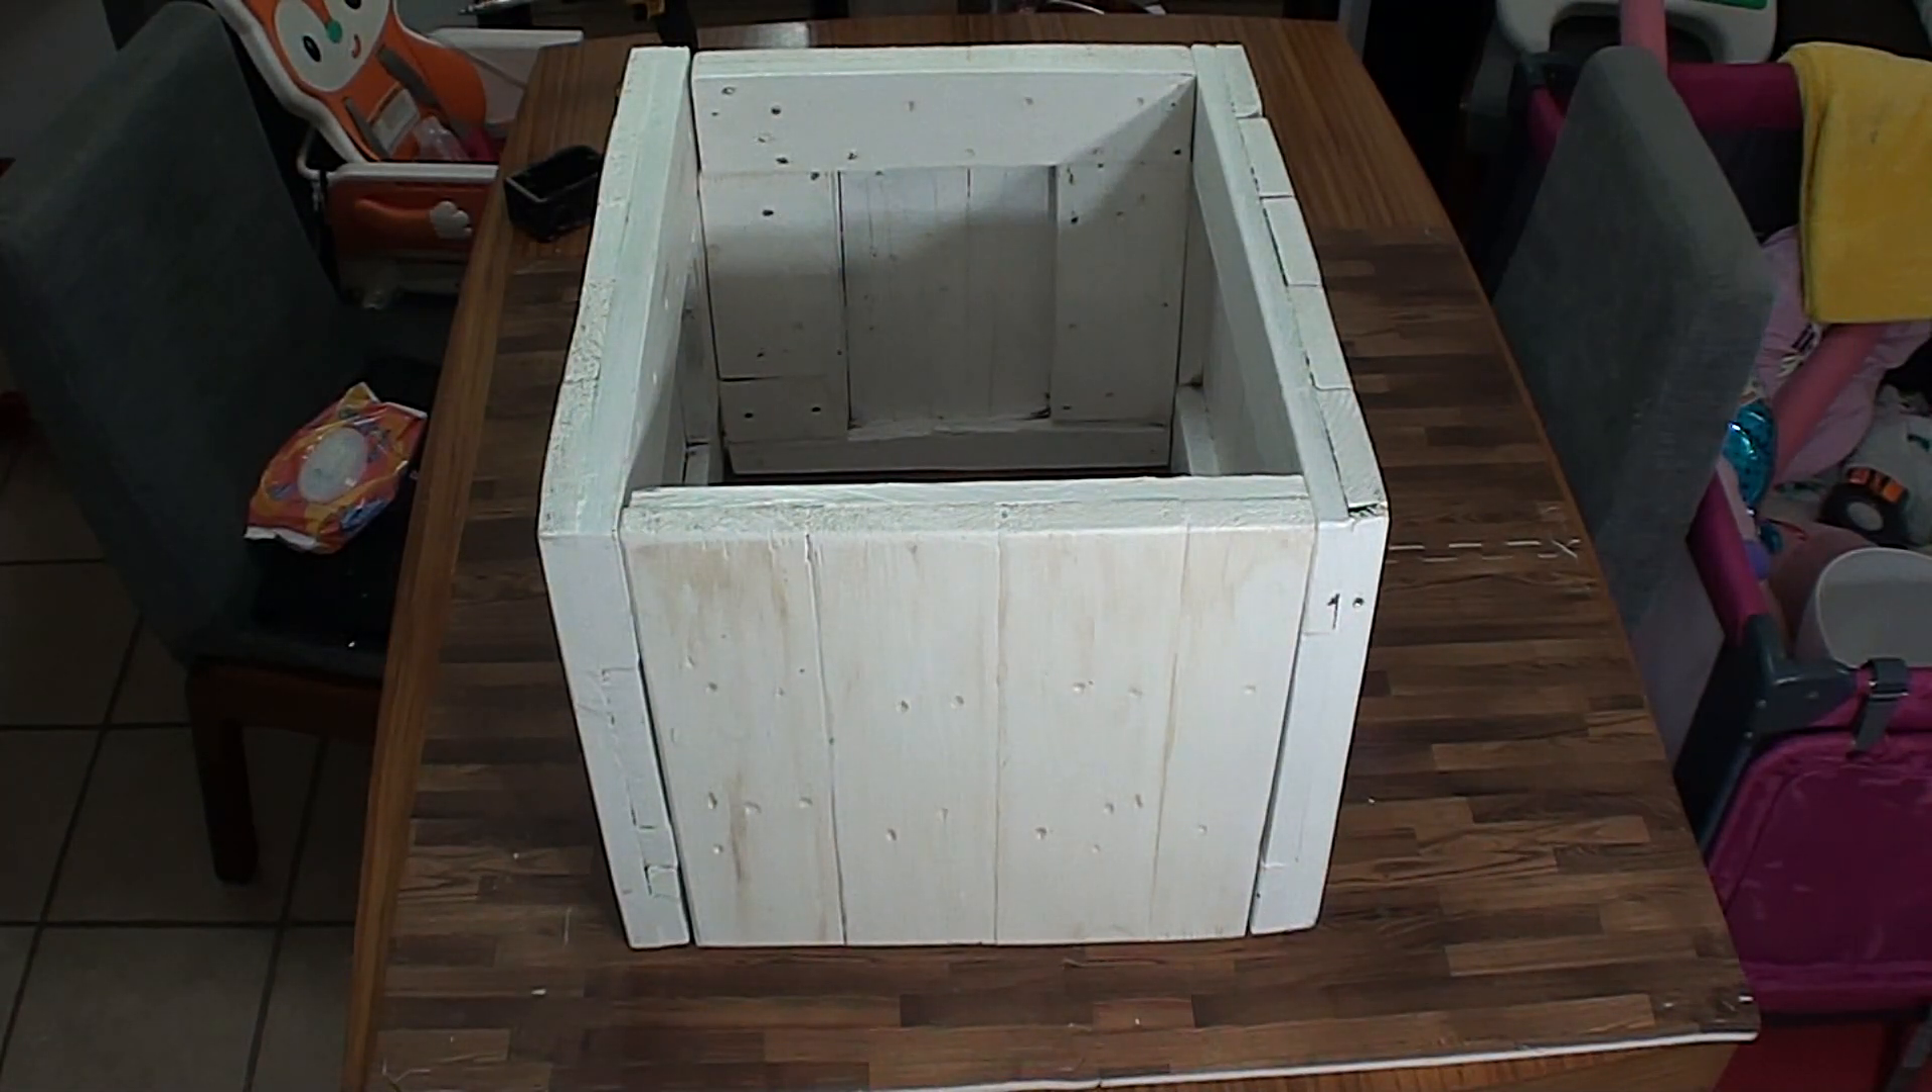Ya solo falta ponerle la tapa o base para completar nuestra caja.